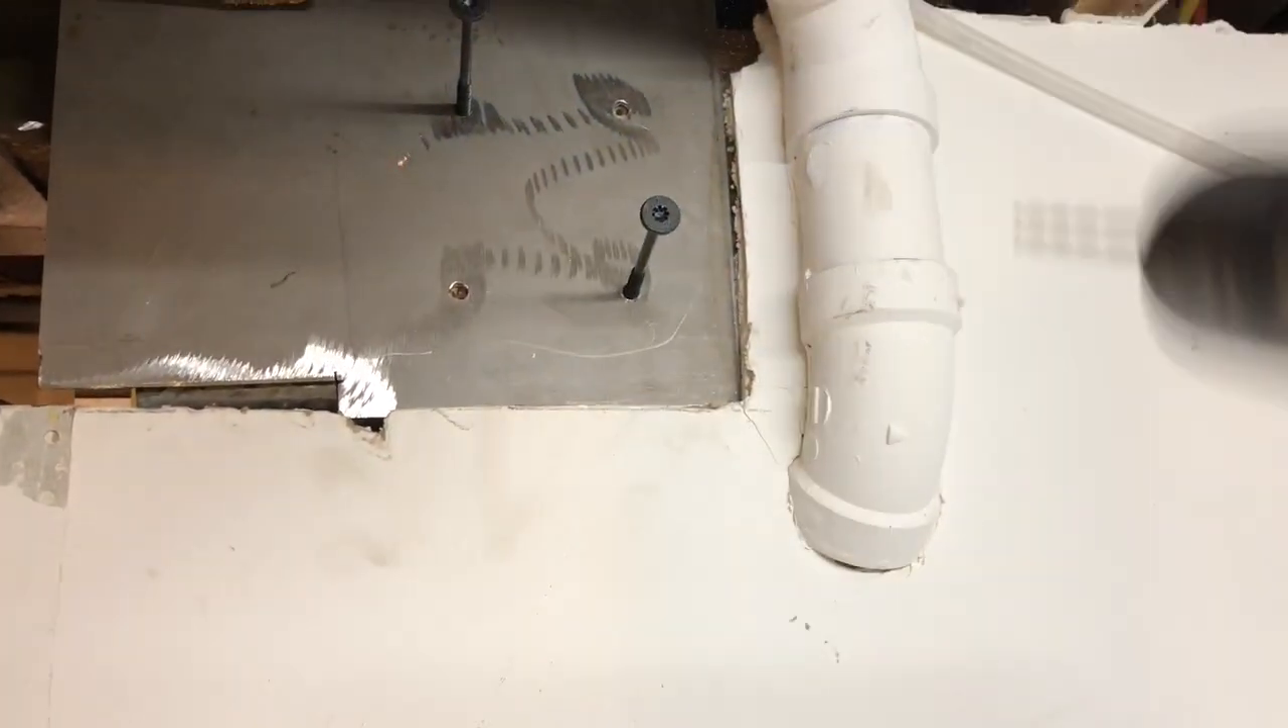All right, so we just stuck two of the timber locks in just to hold the plate and then we're pre -drilling.